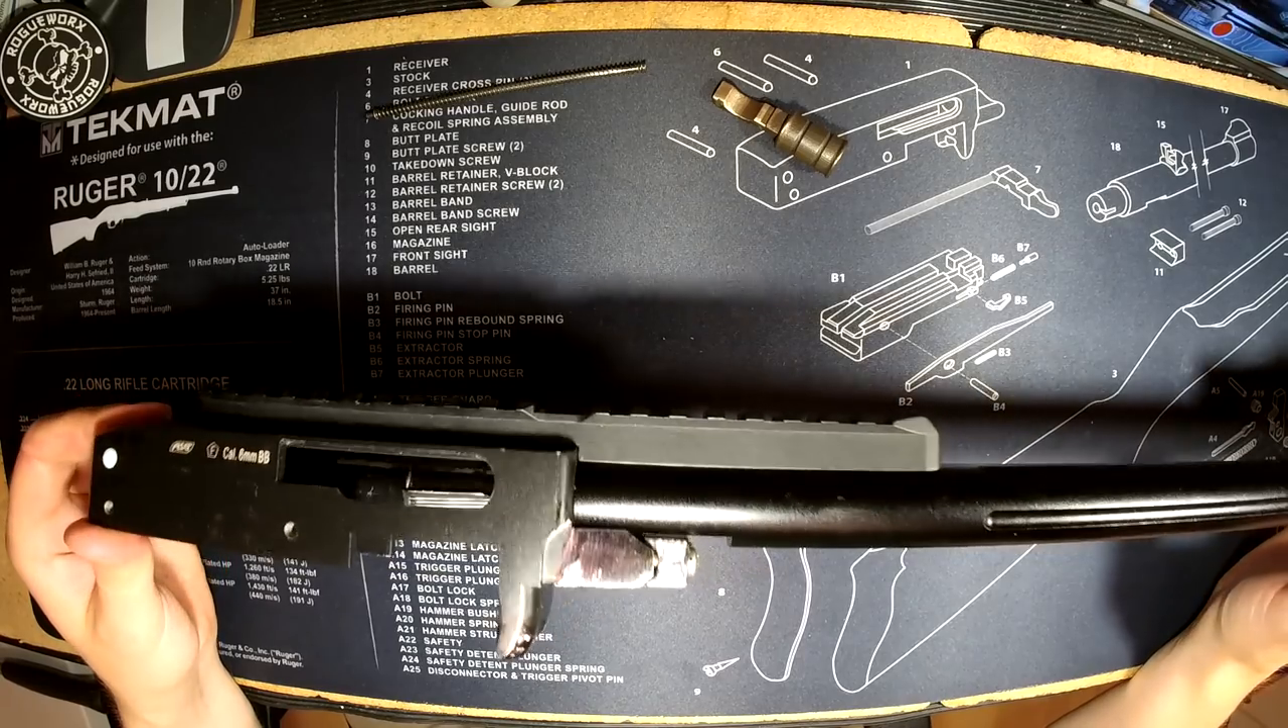That is our receiver back together again with the new barrel.